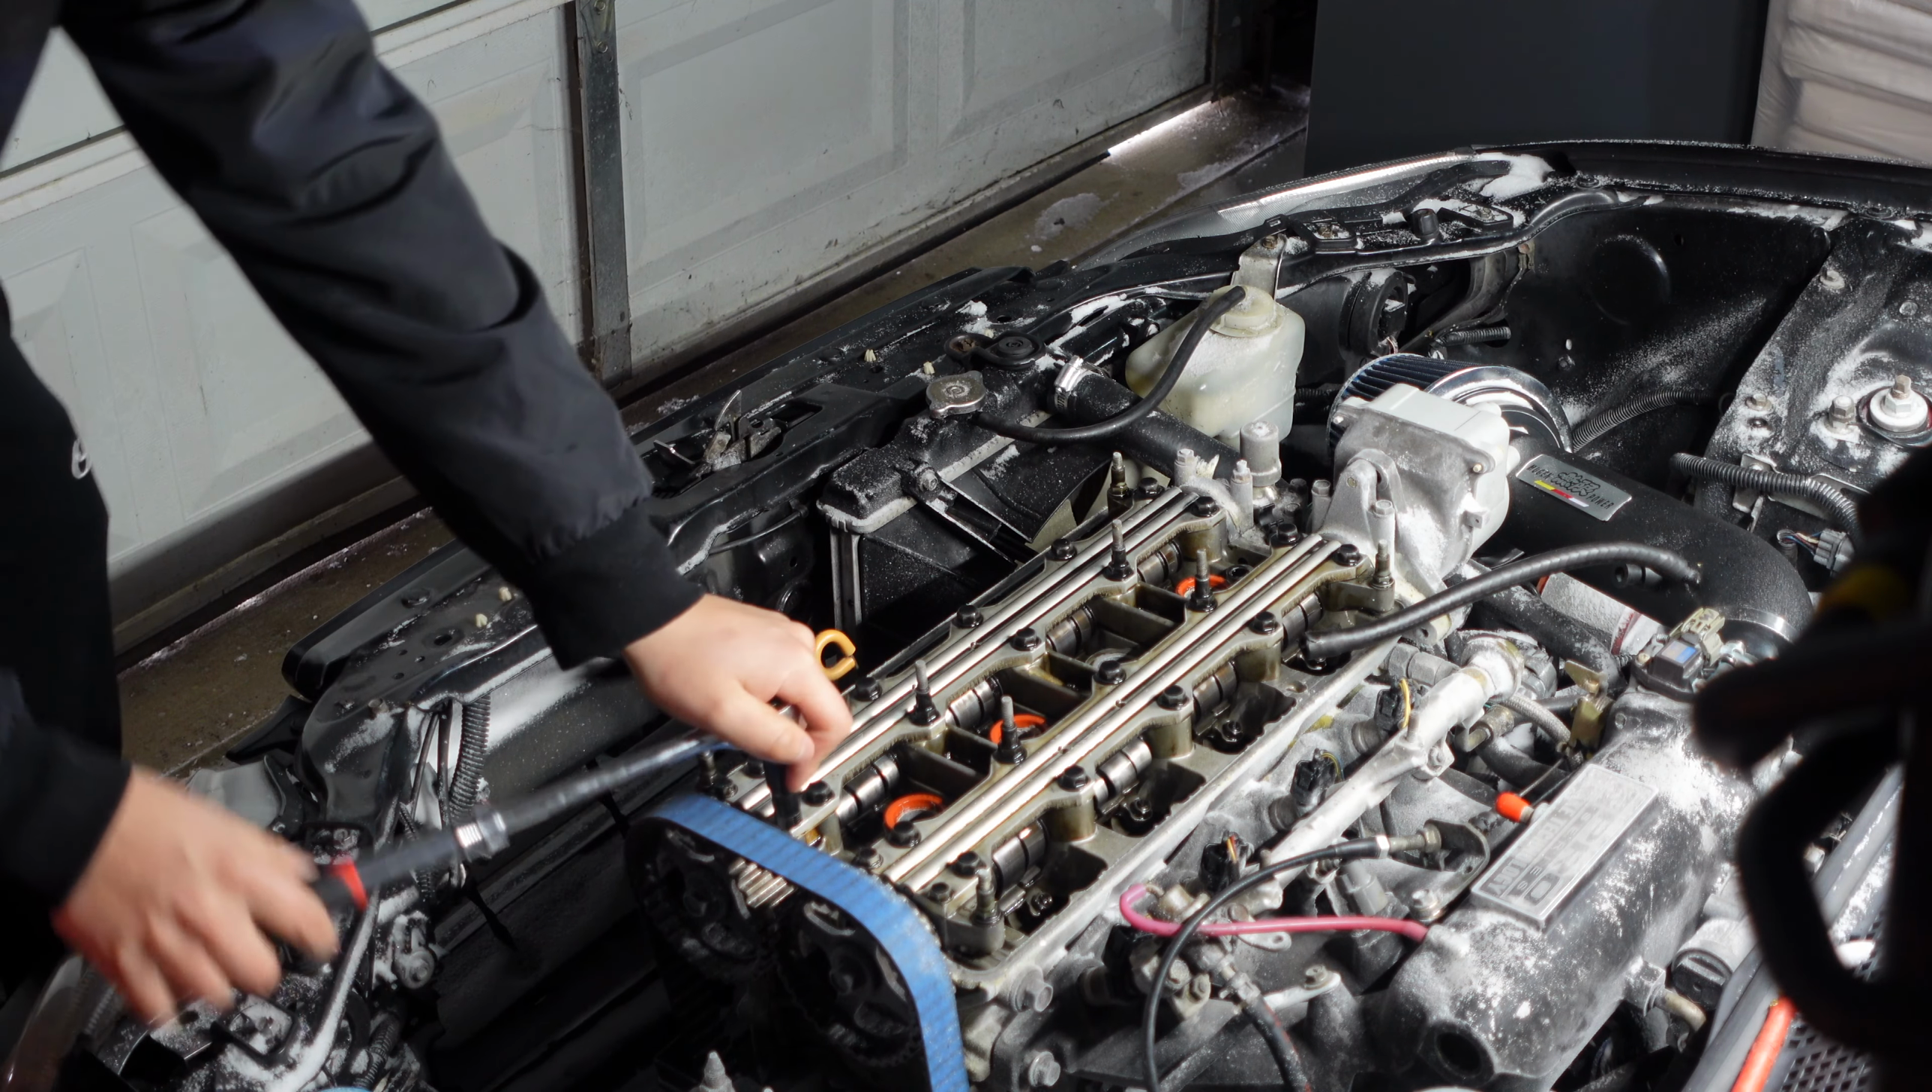As you guys can see valve cover is off.